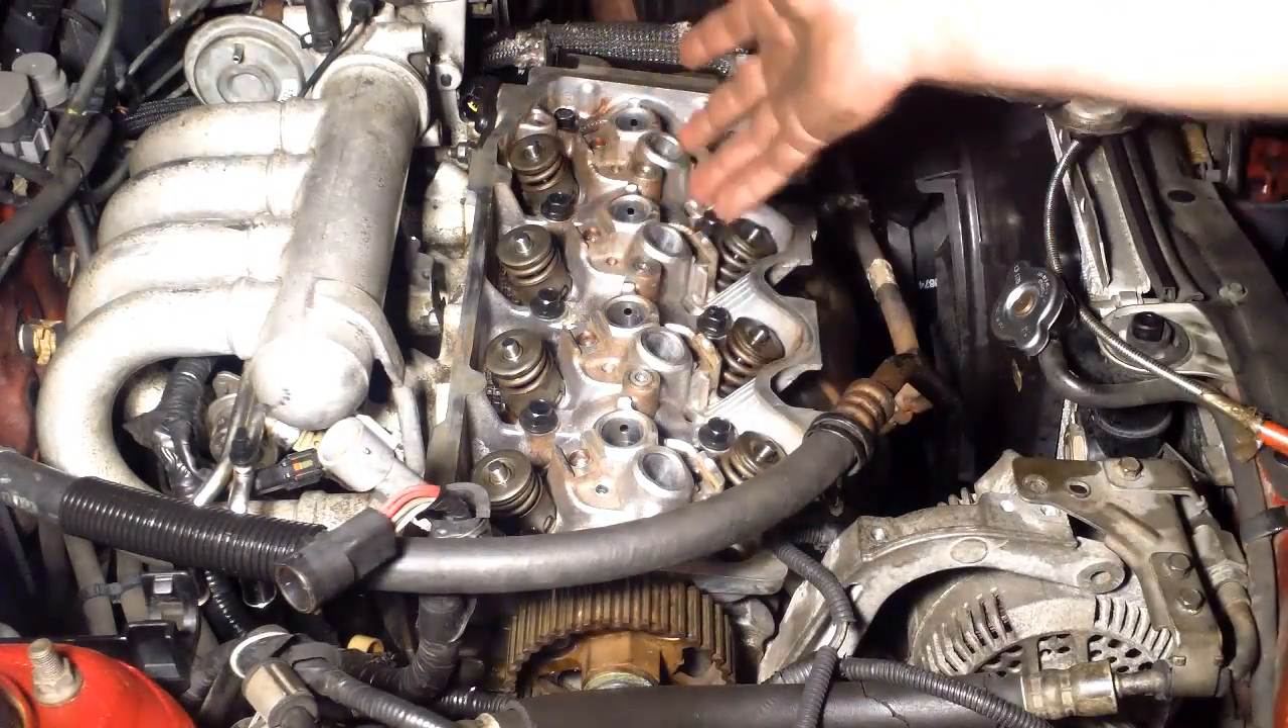Reason being is because I do not have my rockers. My lifters or anything installed yet.